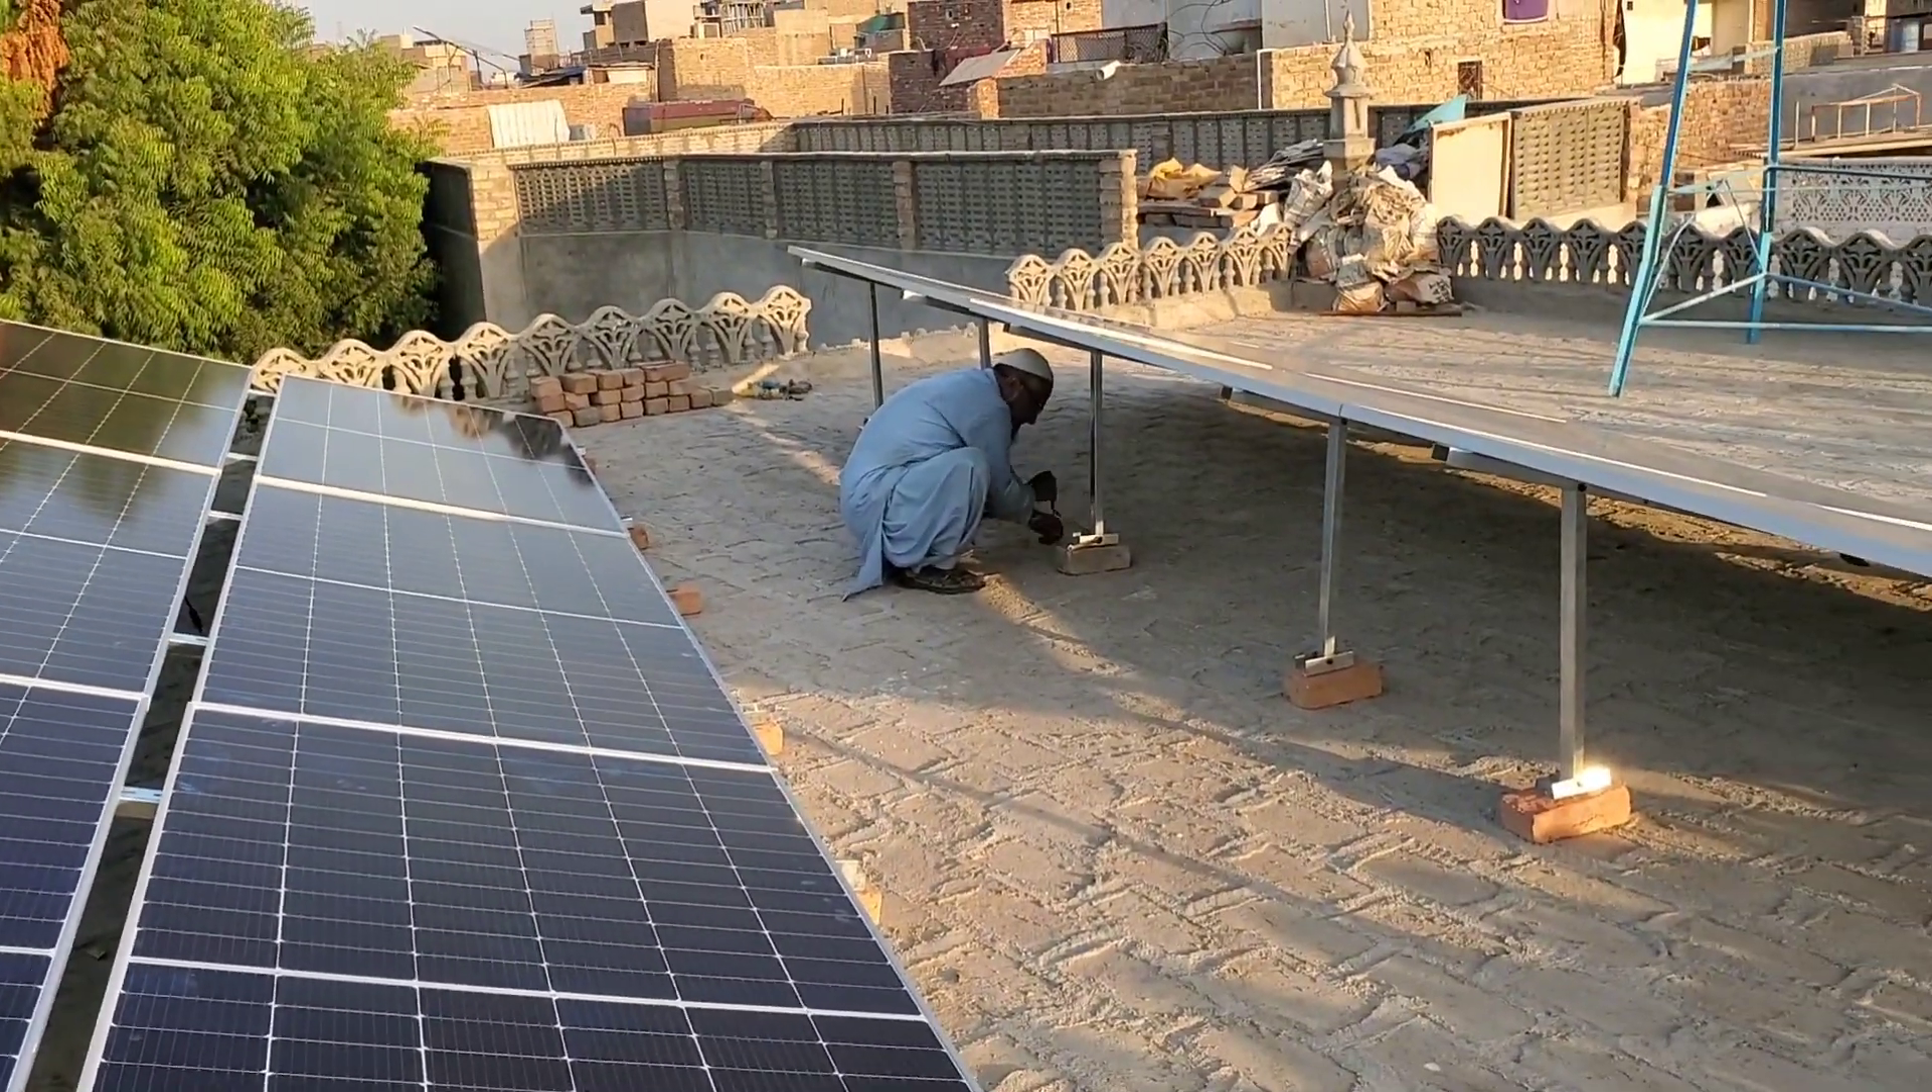اس طرح سے ہم نے یہ پینل لگا چکے ہیں۔